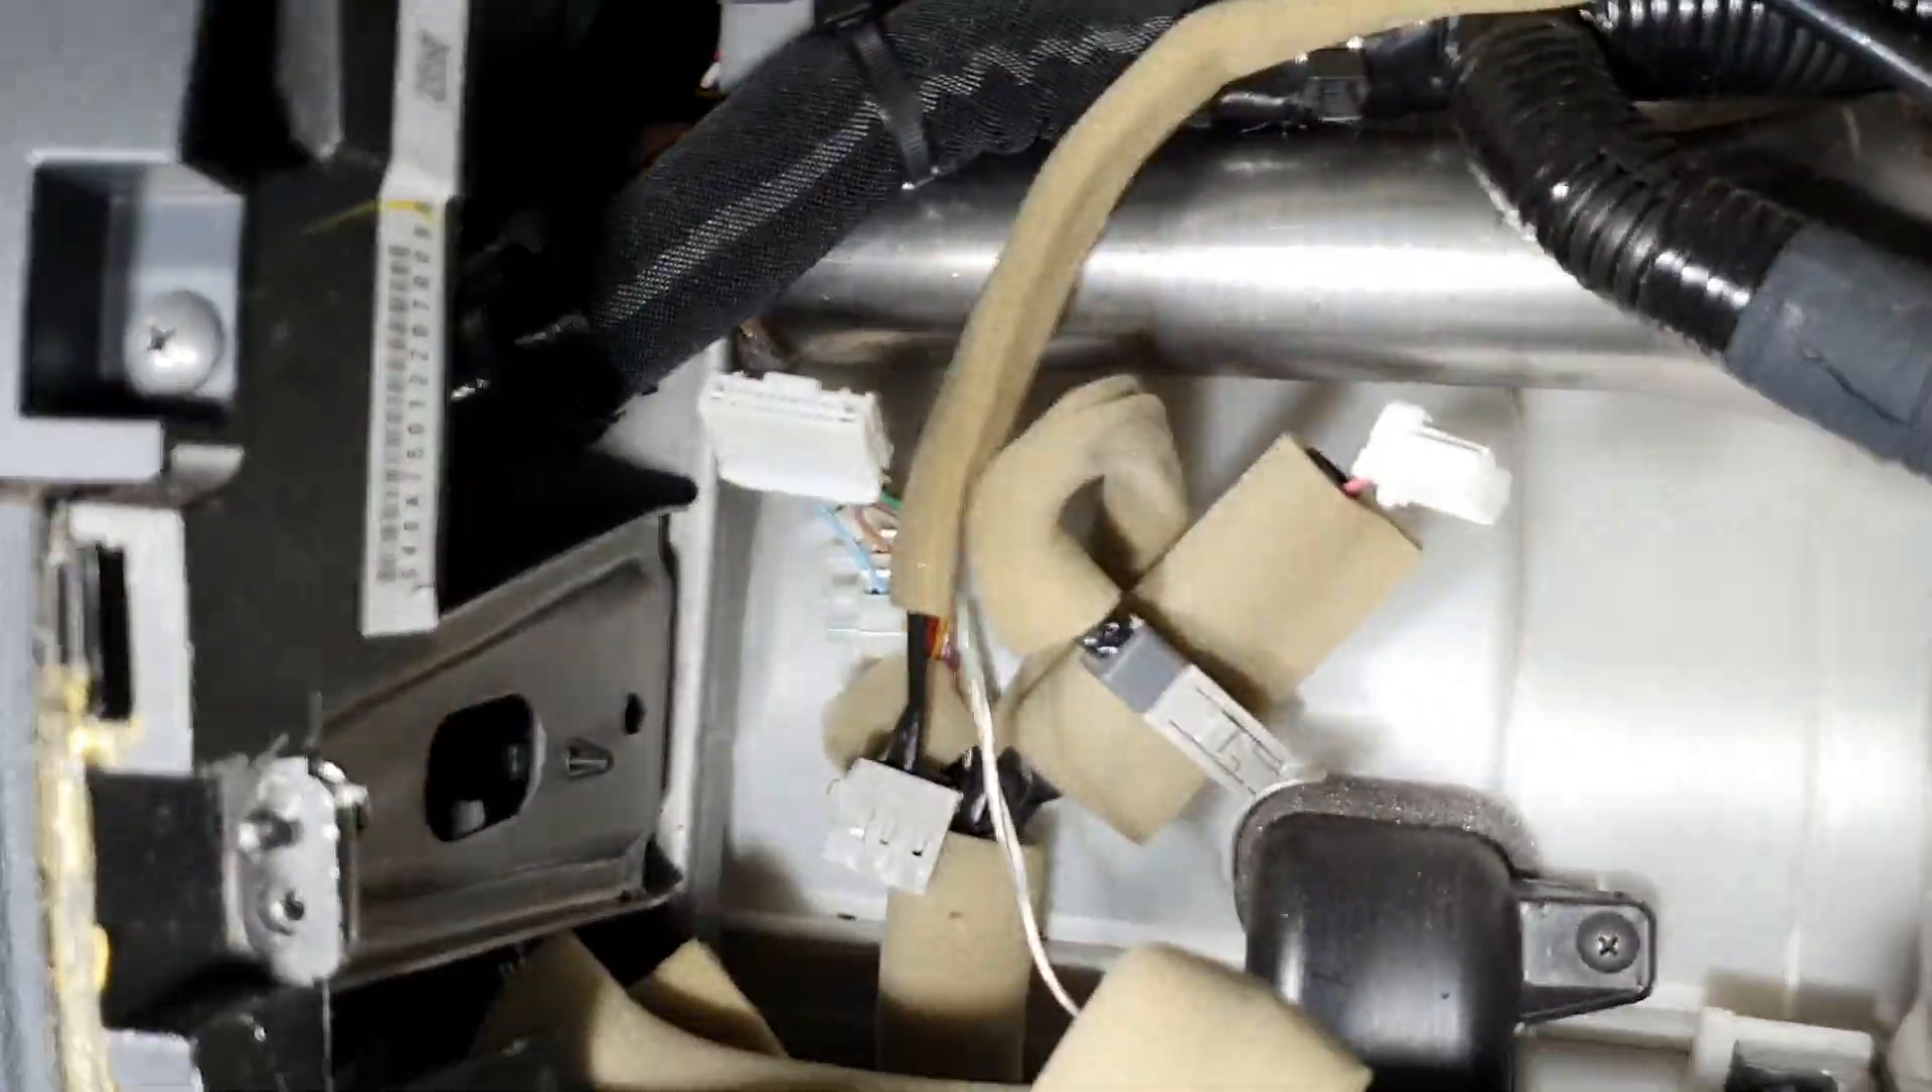These are the cables that need to plug back in to our radio.